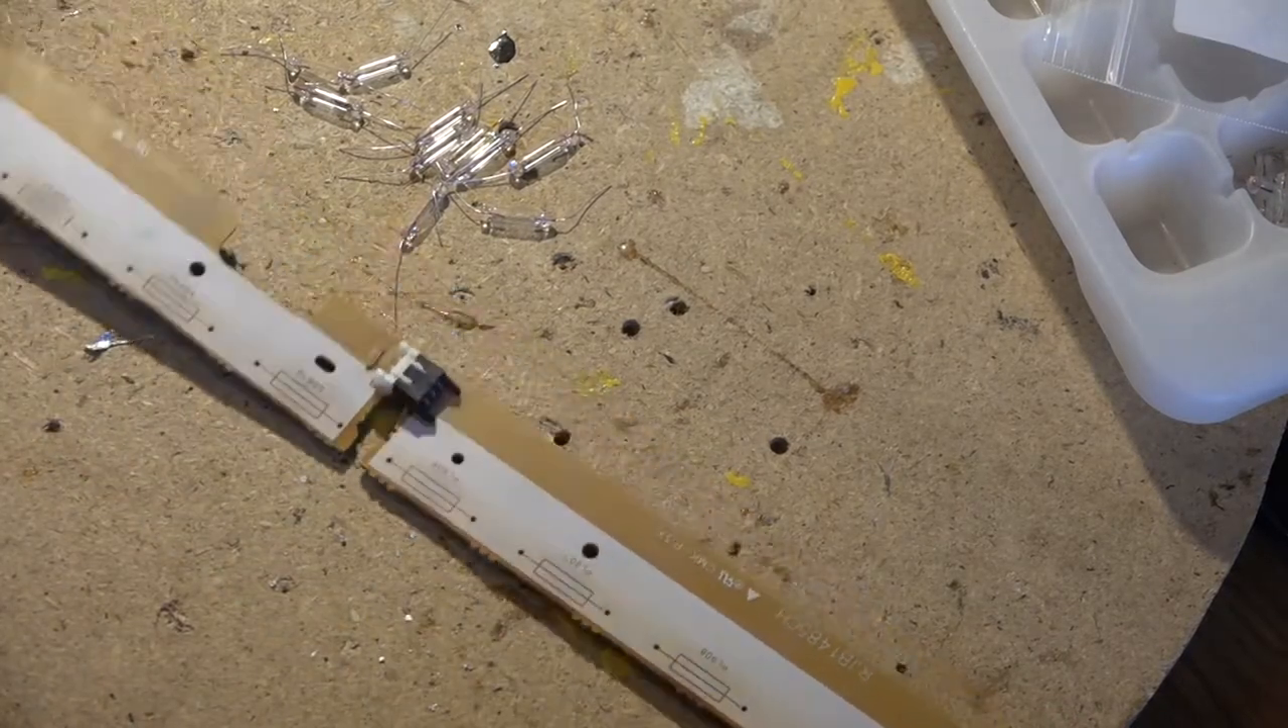We now have a board with all the bulbs now removed and we have our new bulbs here all ten of them and as you can see they're very delicate.